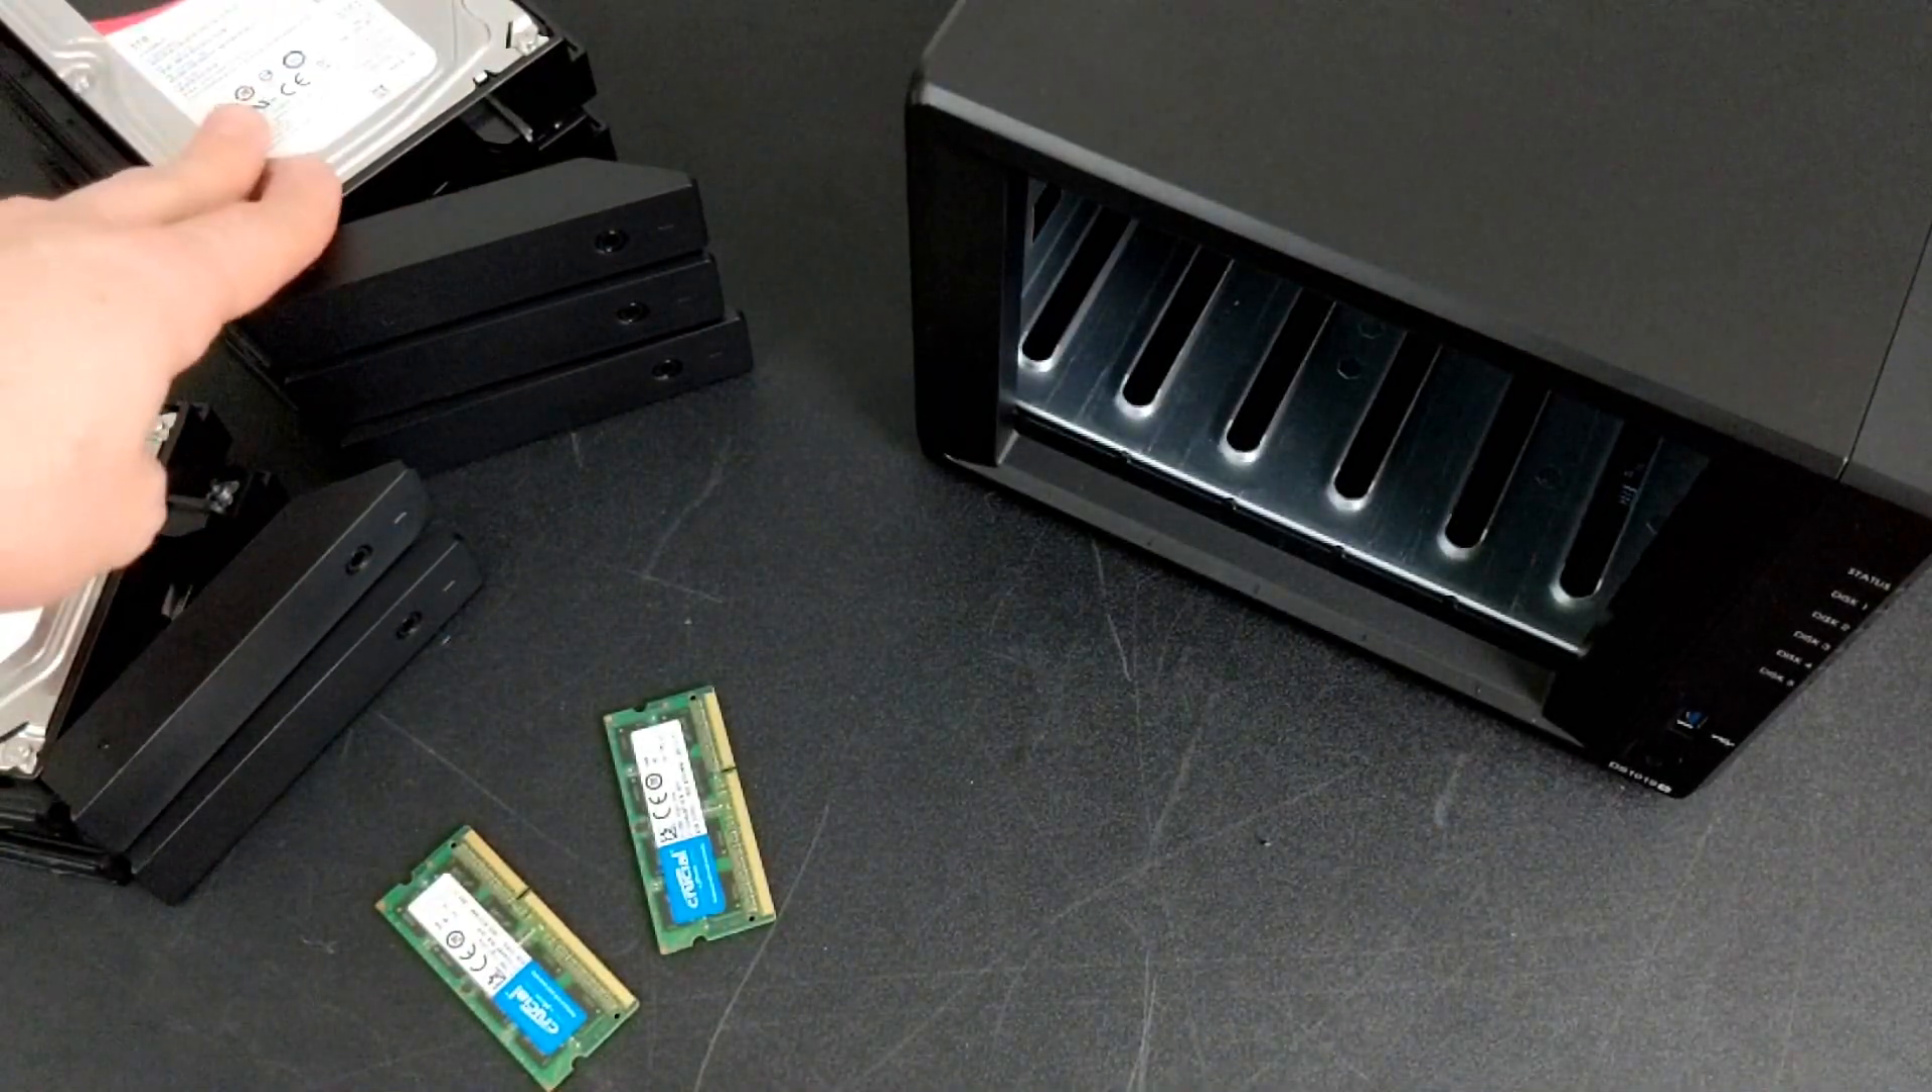I've already done it in advance i've removed all the drives drives out of here.